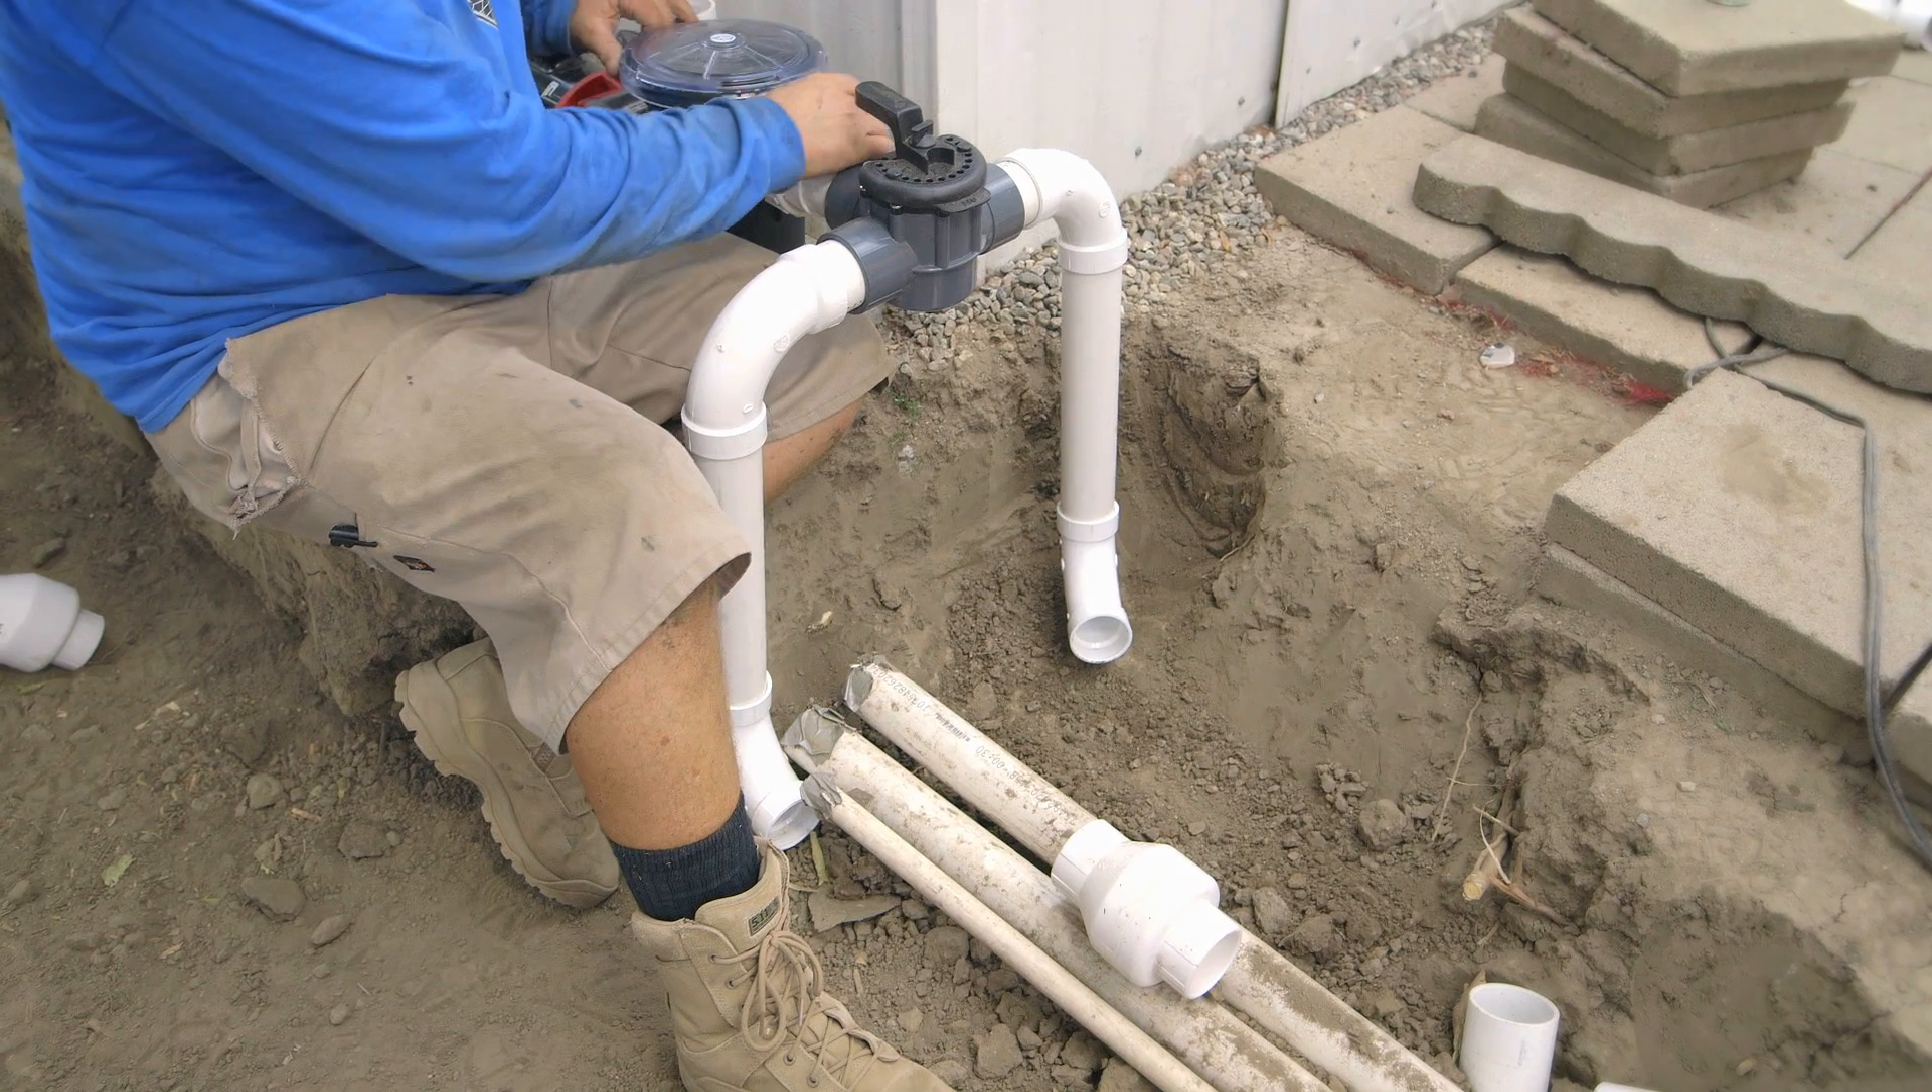All right, so I have my two pipes extended below grade.